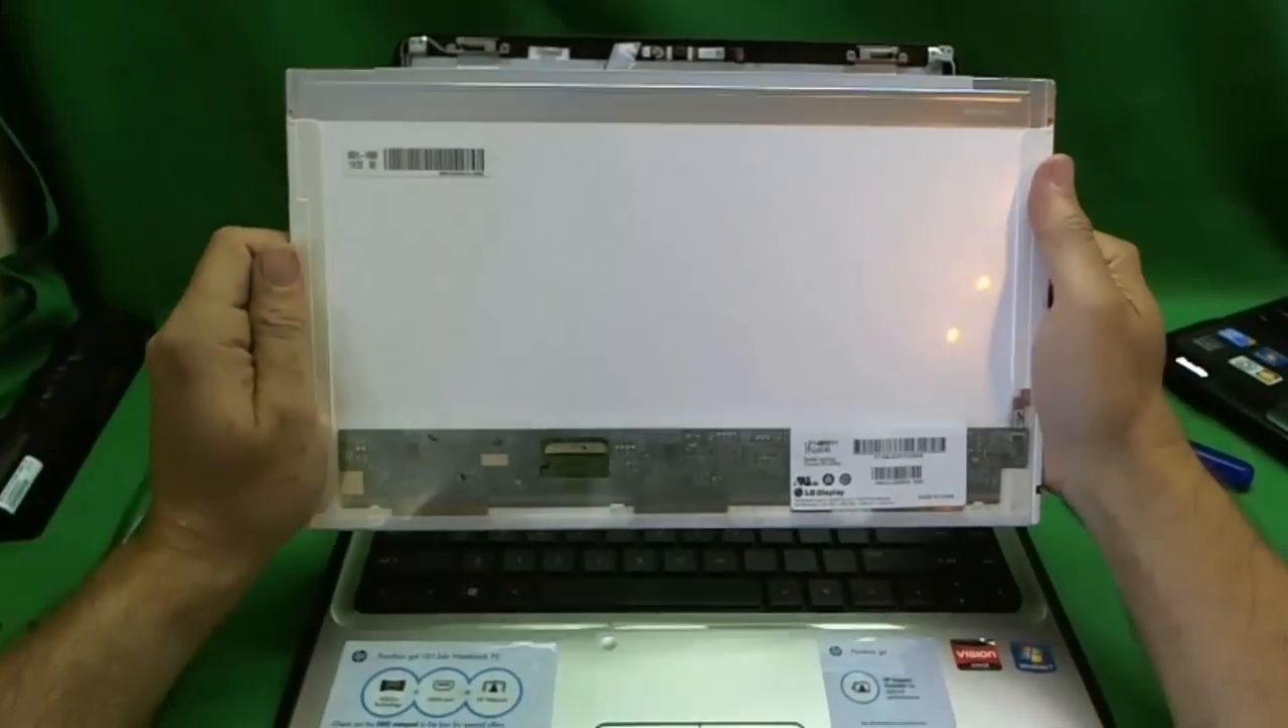Alright, so the screen is out.